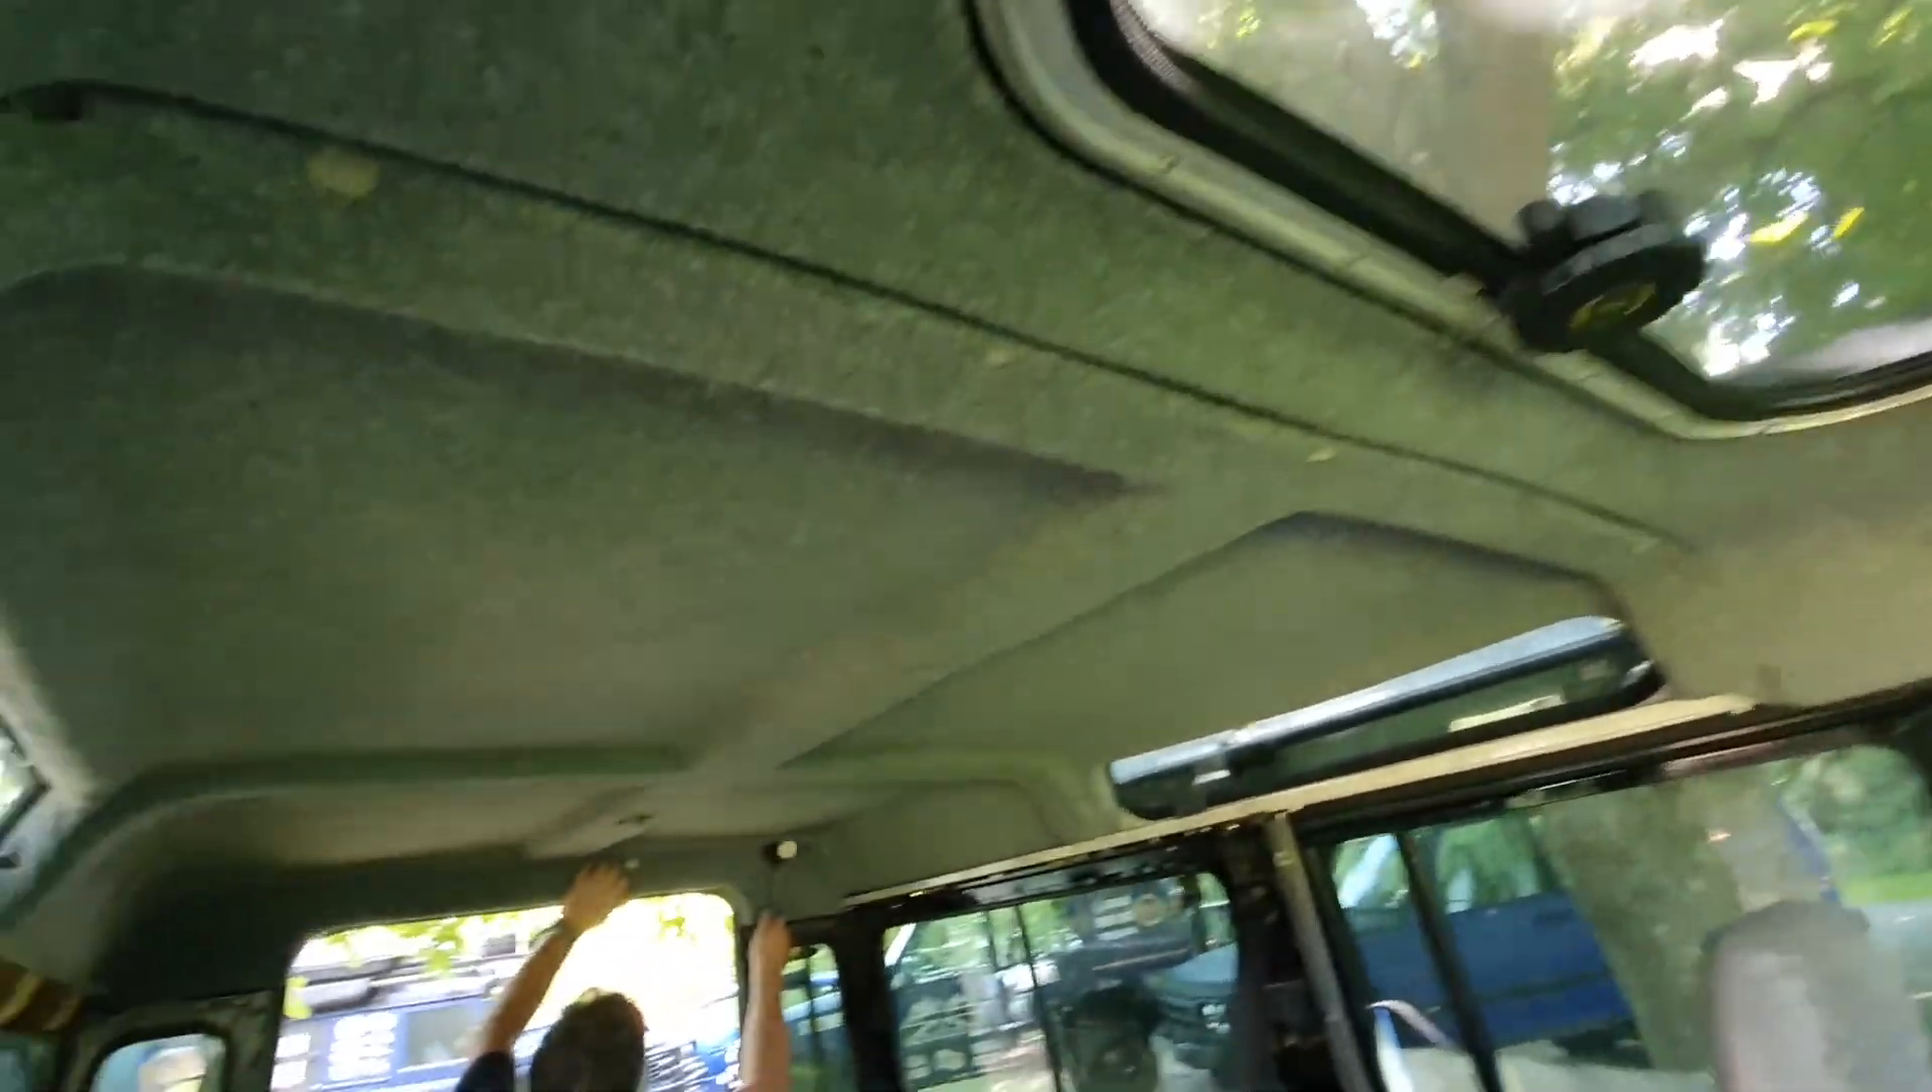Headlining's in now uh we just got to put the seal around the uh sunroof.